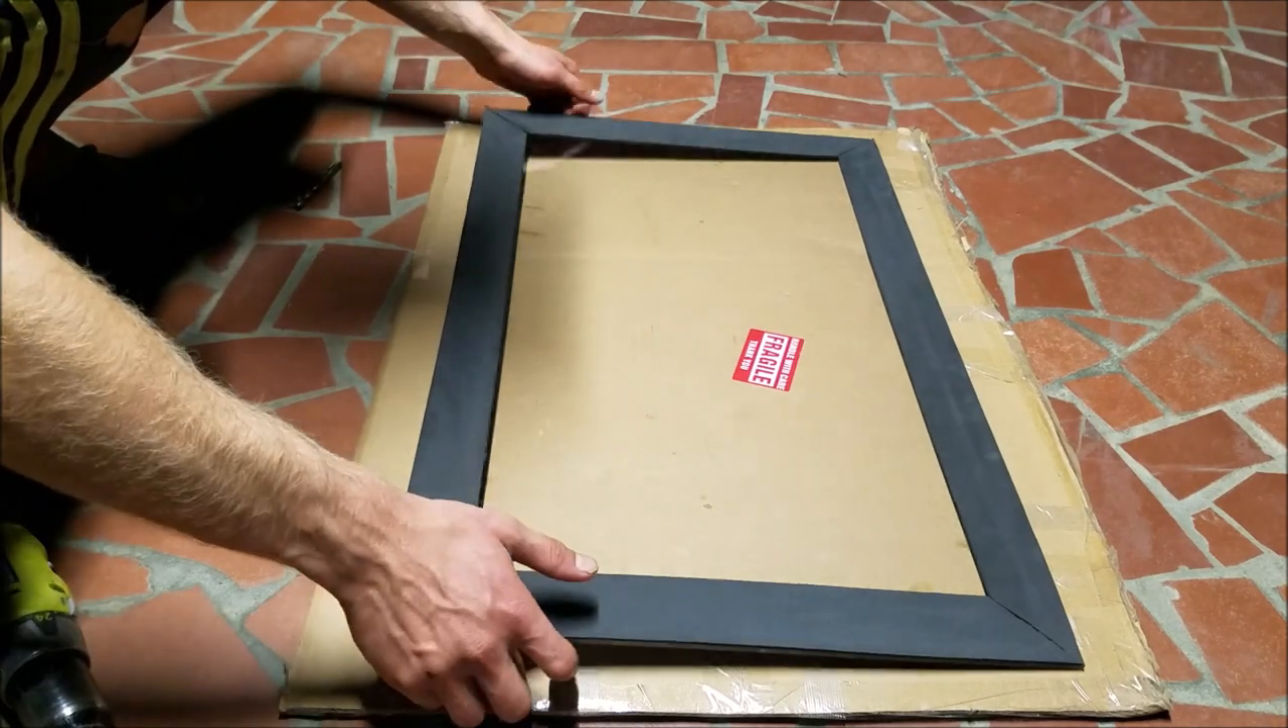That is how your window should look after putting the rubber gasket thing on it.